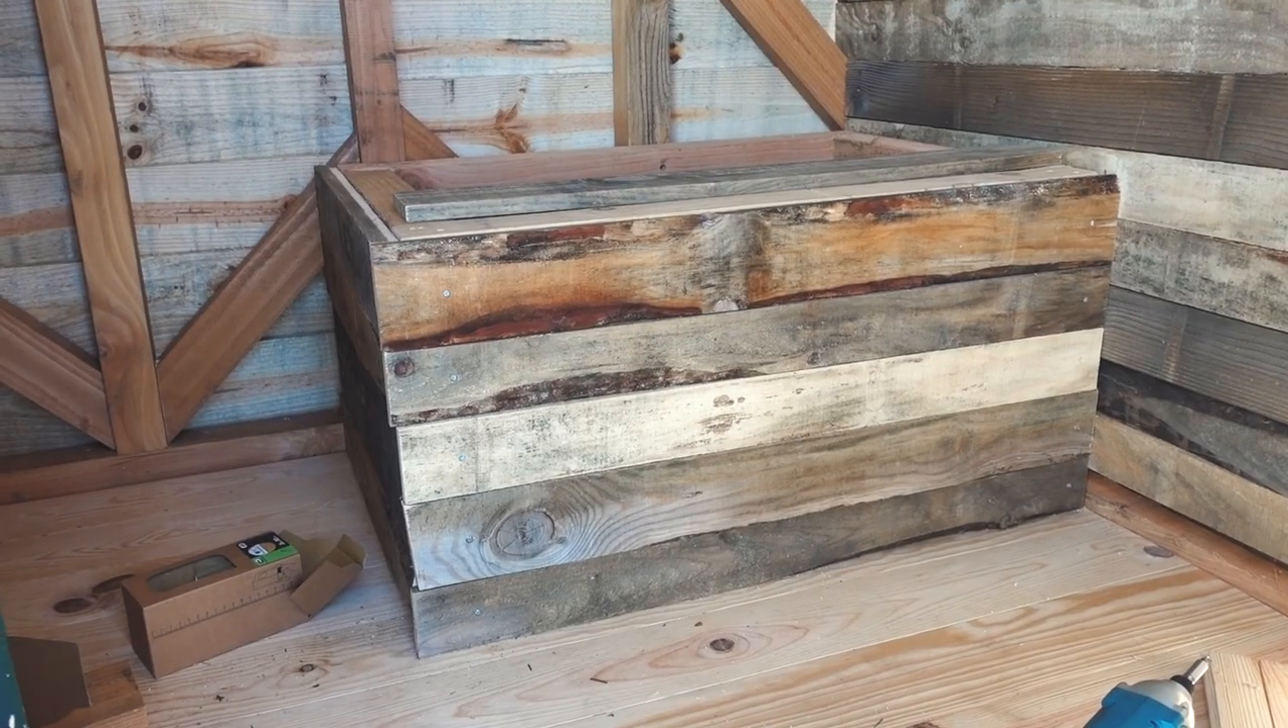So I've just finished the front and the side cladding for the toilet and it looks amazing I'm so happy with how it's turned out.